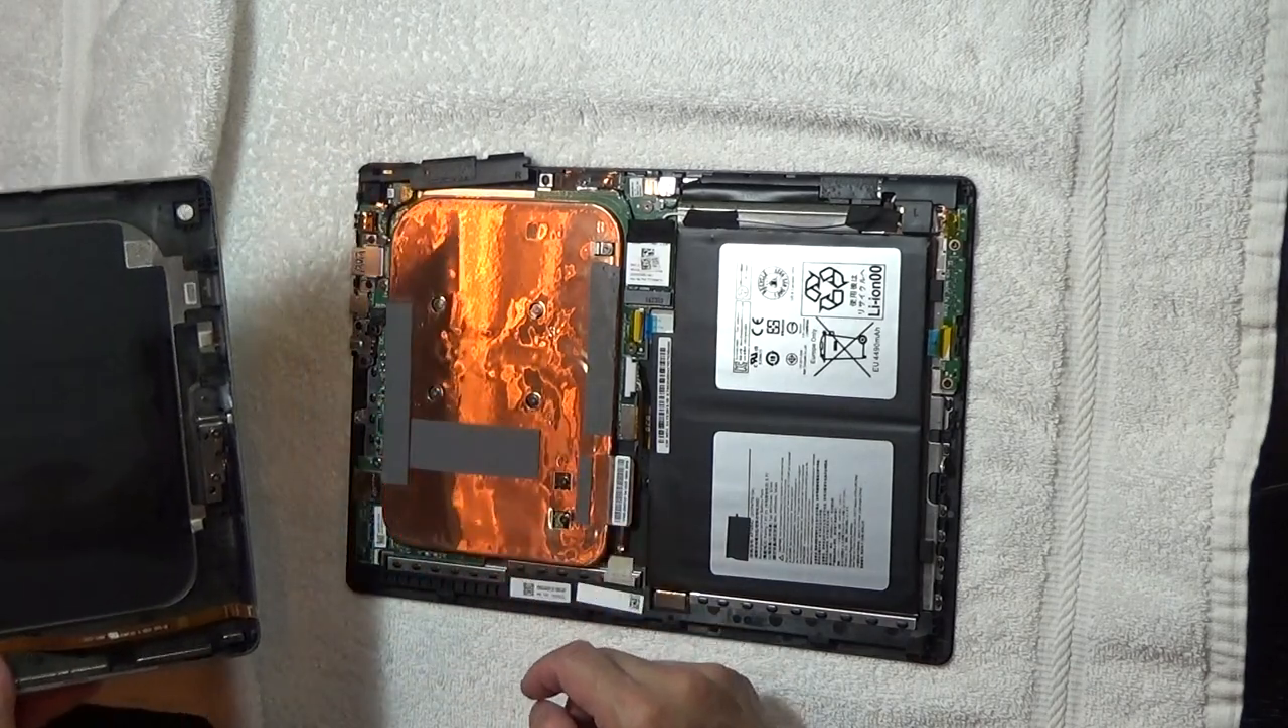So the case is now completely detached.